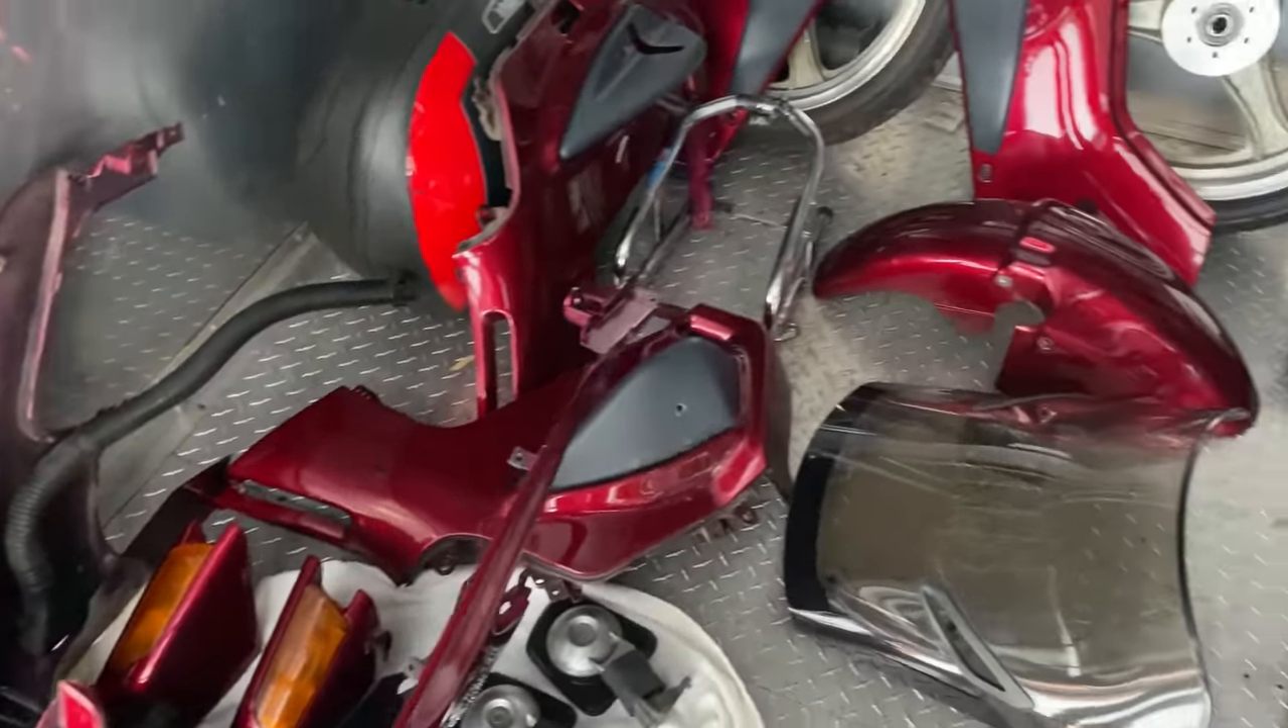So first of all I had to remove all the bodywork, there's so much of it and when it's removed from the bike it takes up so much room.